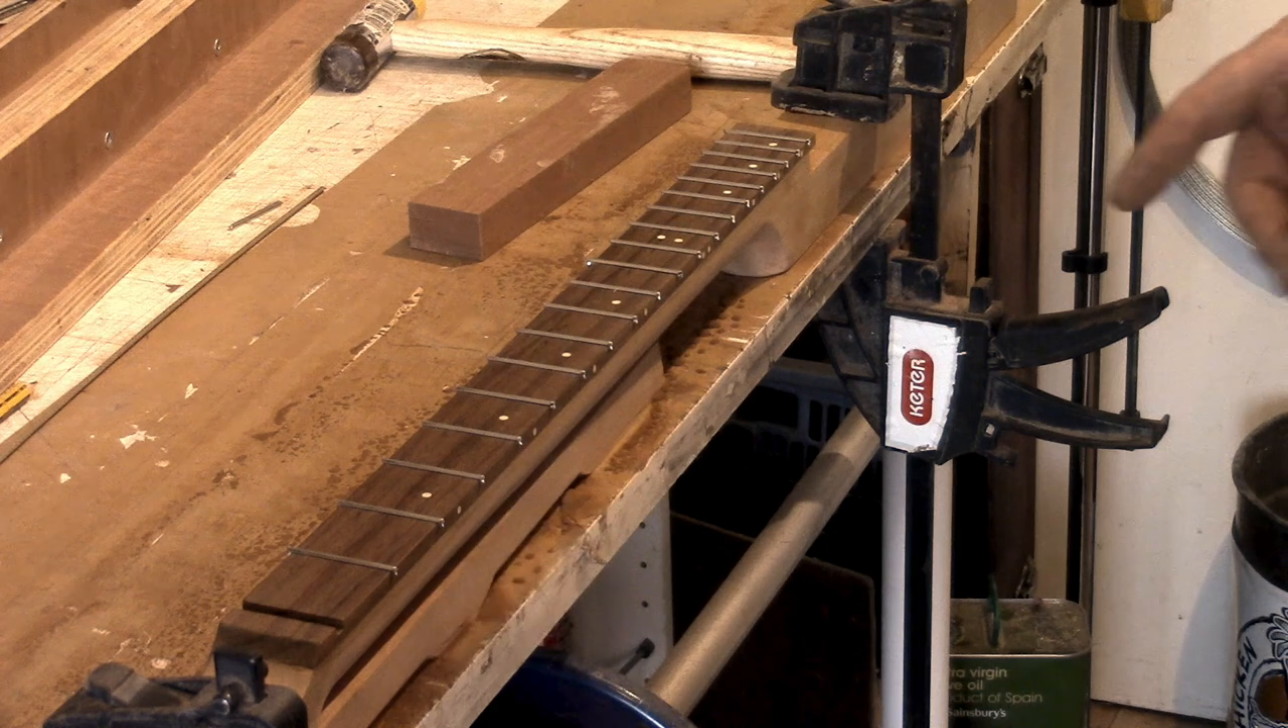We have all our frets in here now.